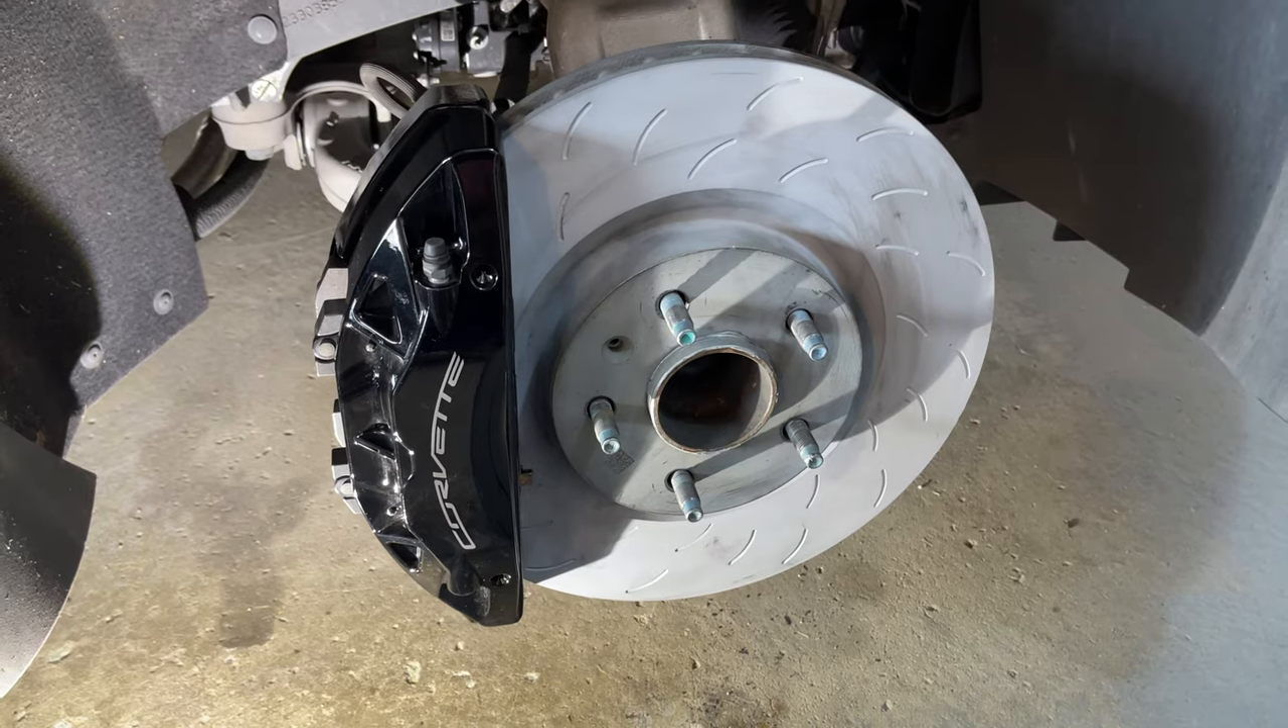All right last thing left to do is put the wheel back on.